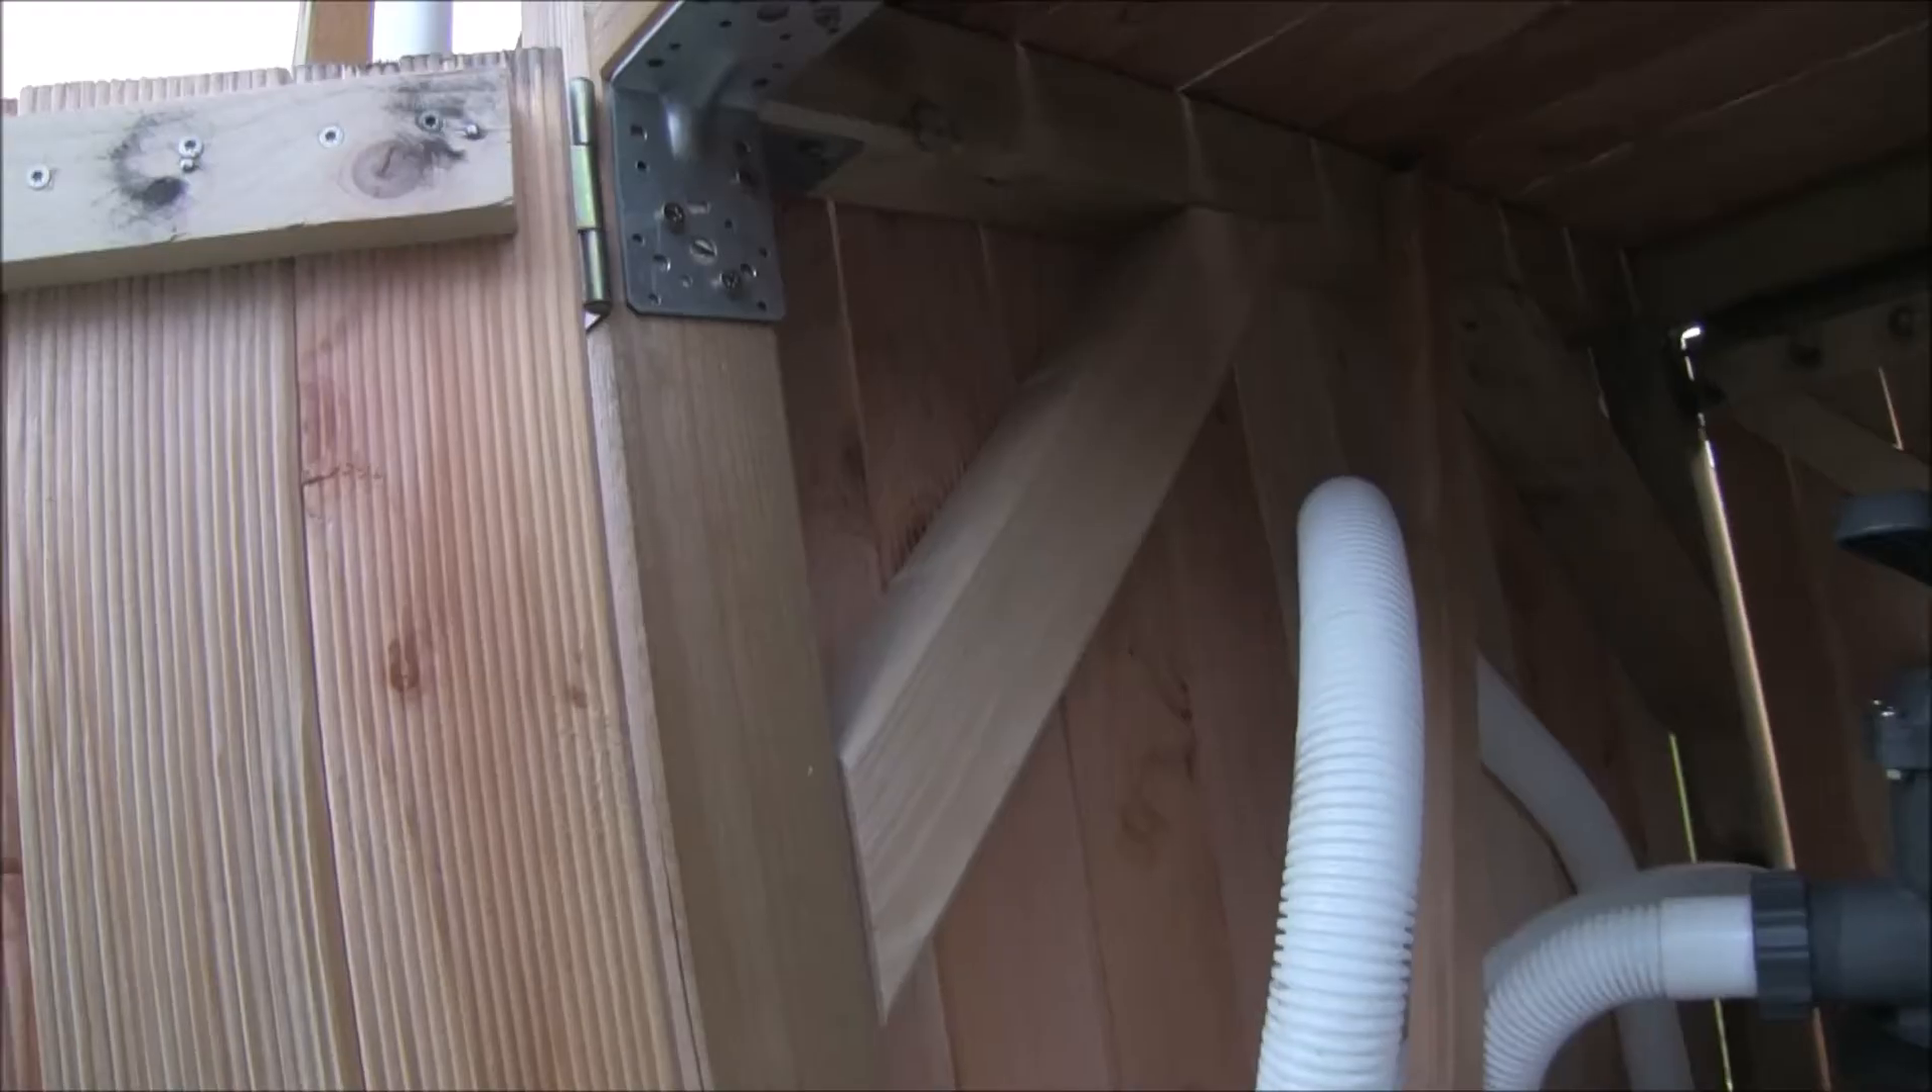Damit das stabil ist habe ich innen drin noch die diagonal streben hier eingebaut.